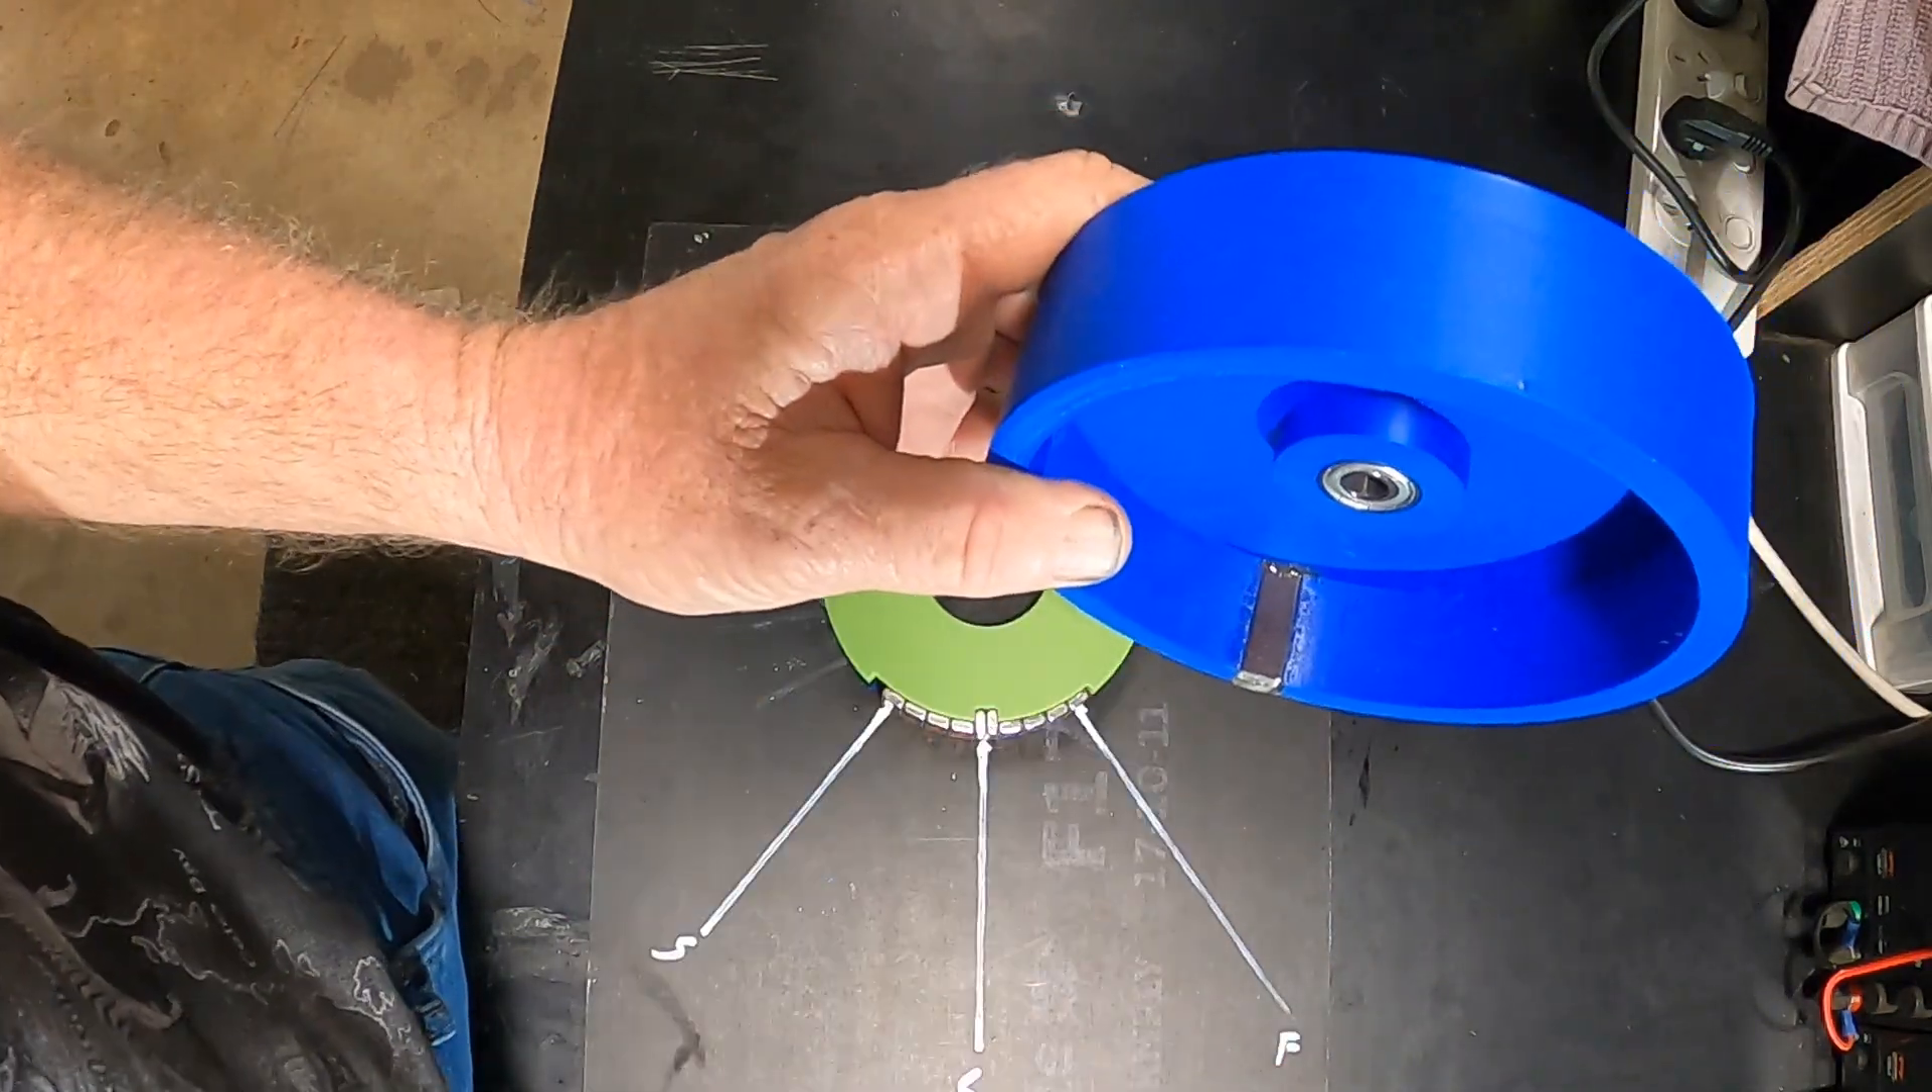I've glued one of these 10 by 10 steel blocks in the rotor as you can see here.